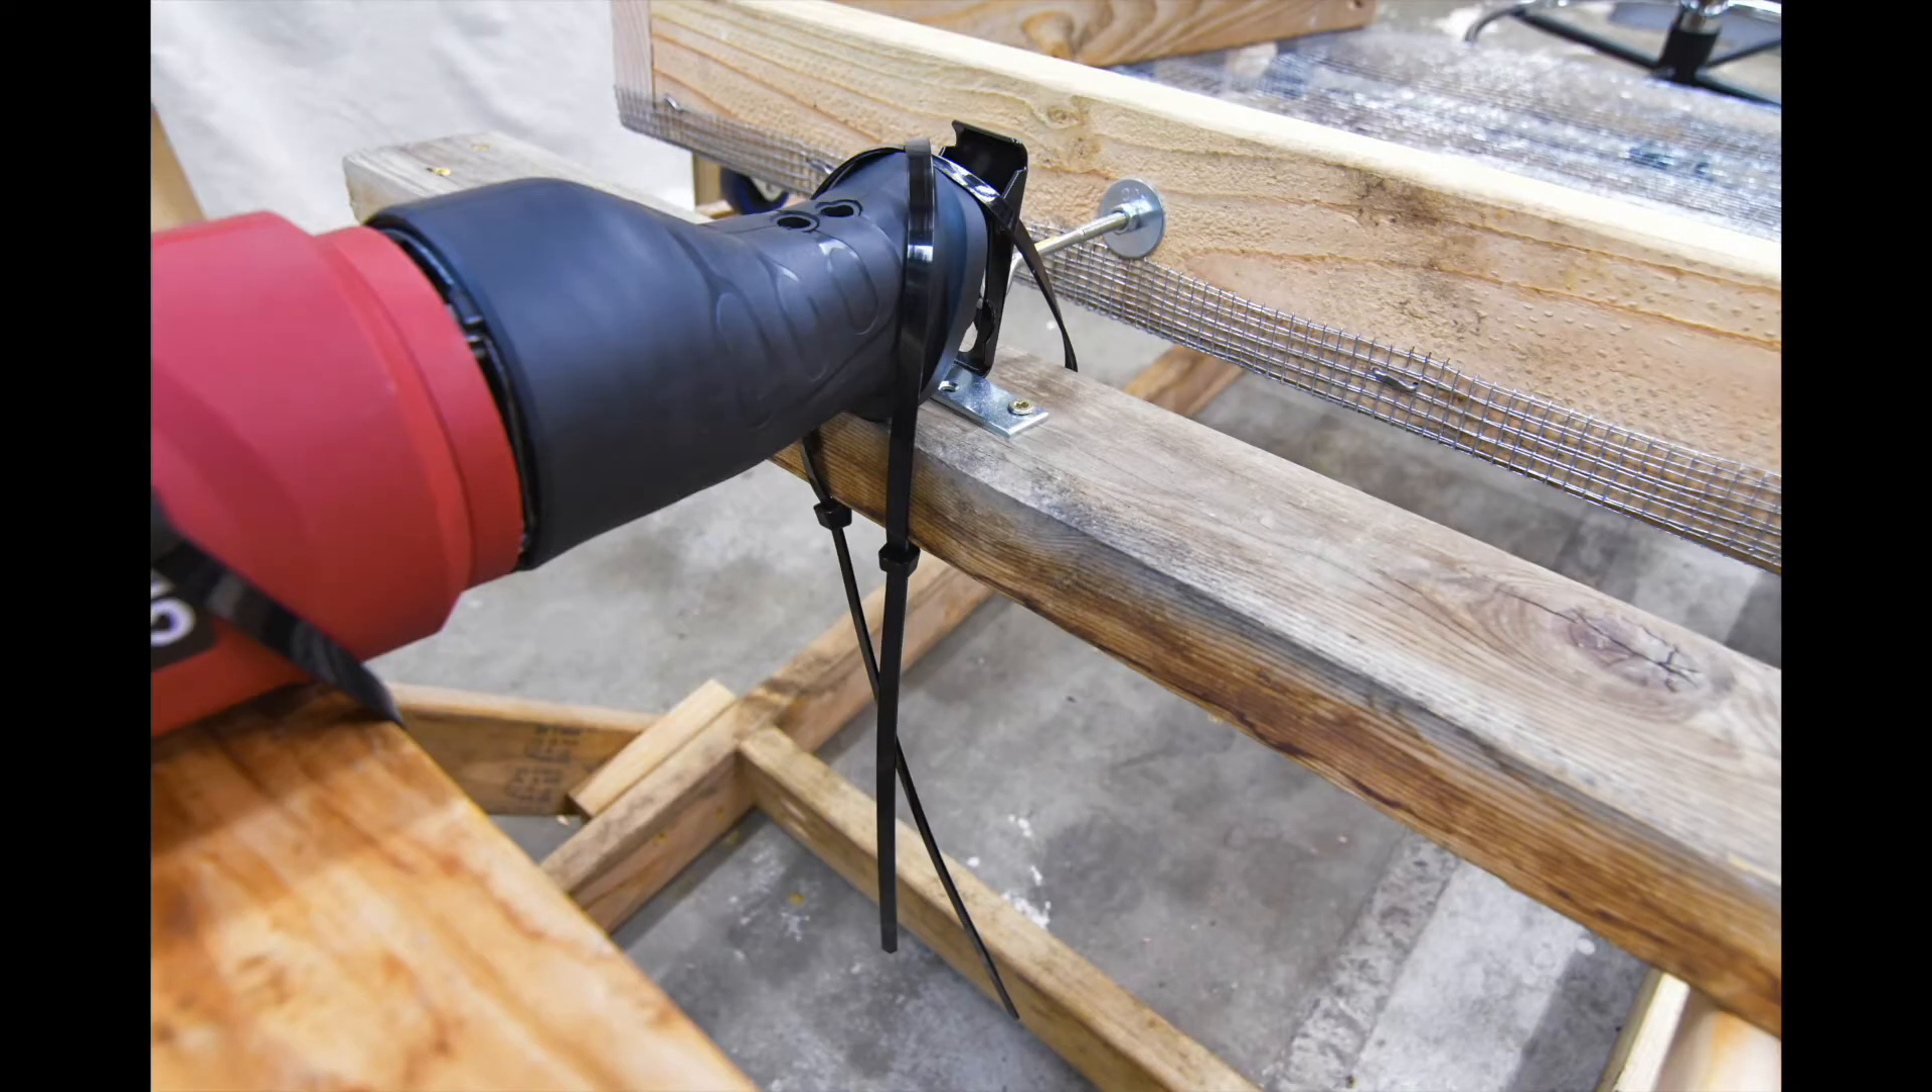This saw is mounted using a mending plate to hold down the front end of the saw and heavy-duty zip ties to keep it down on the support.